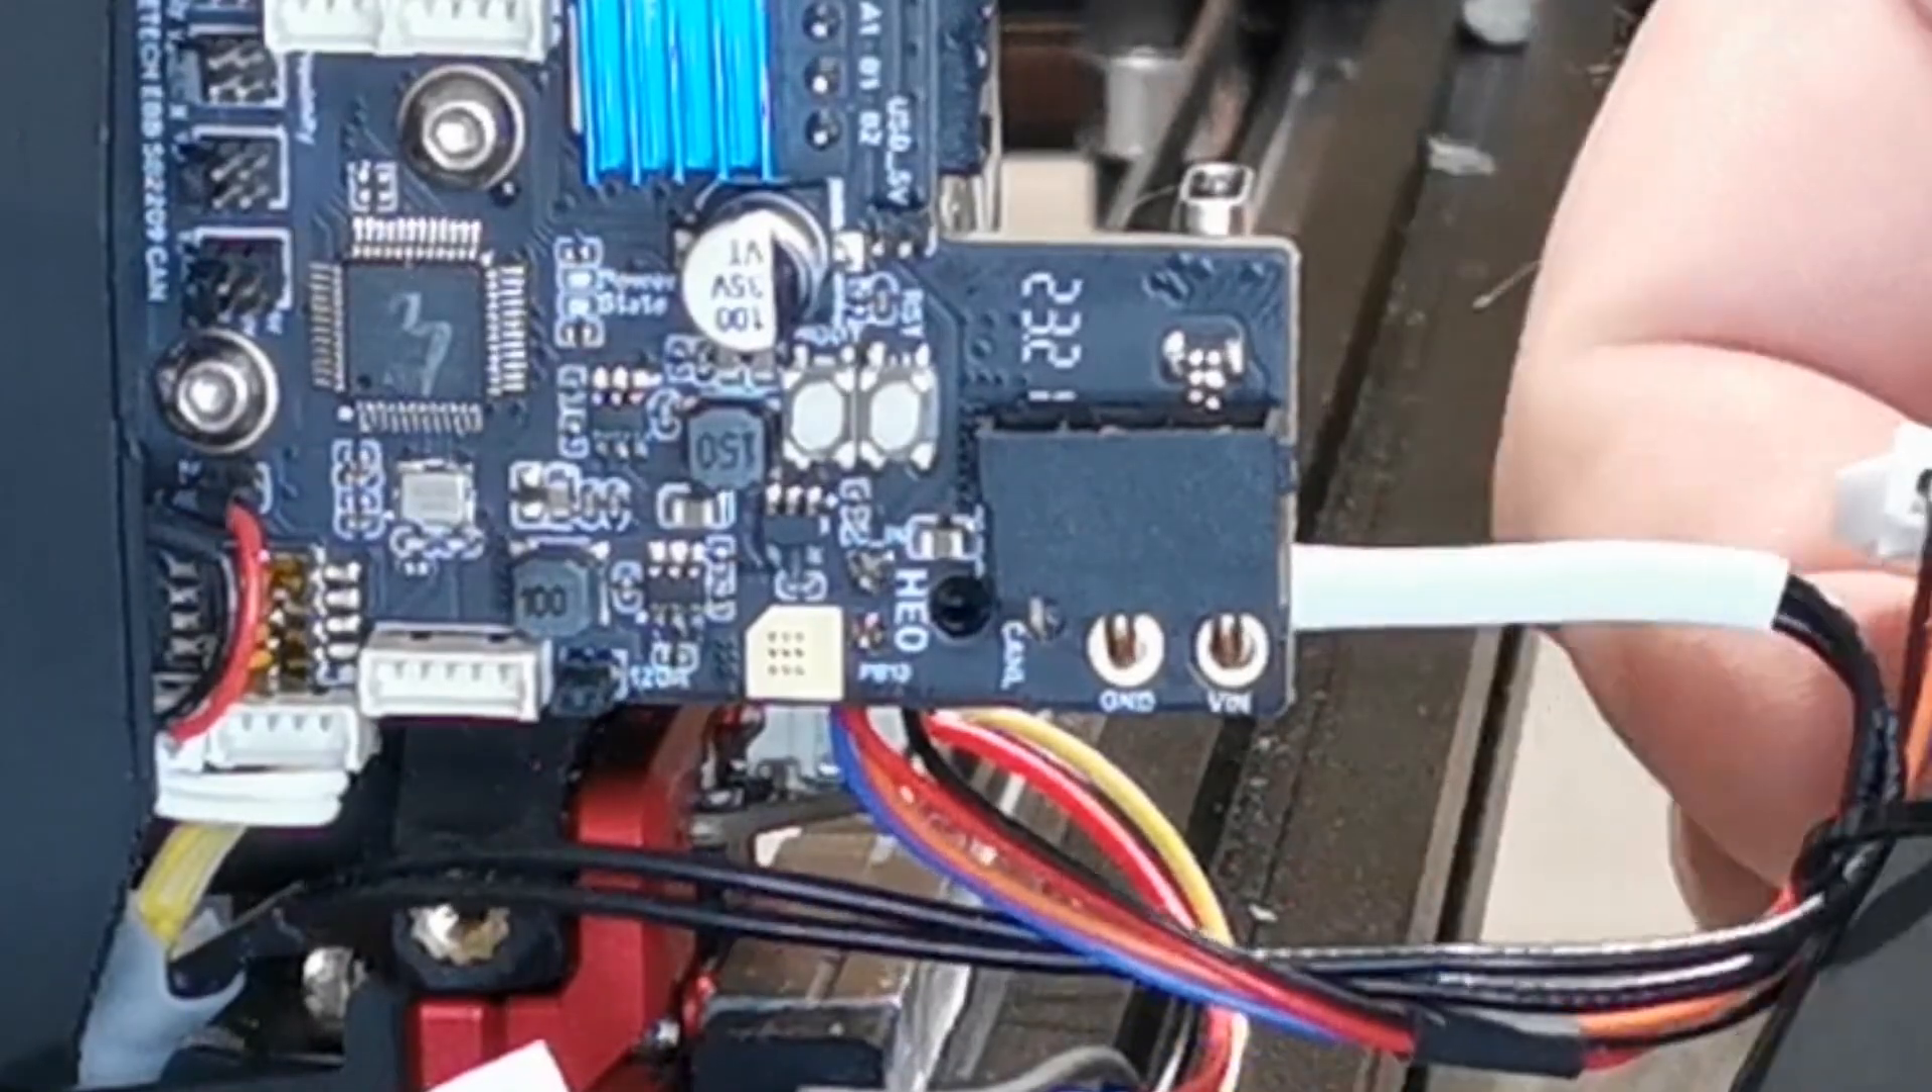So yeah so that's the tool board basically installed and now we've got it now we can put this here.